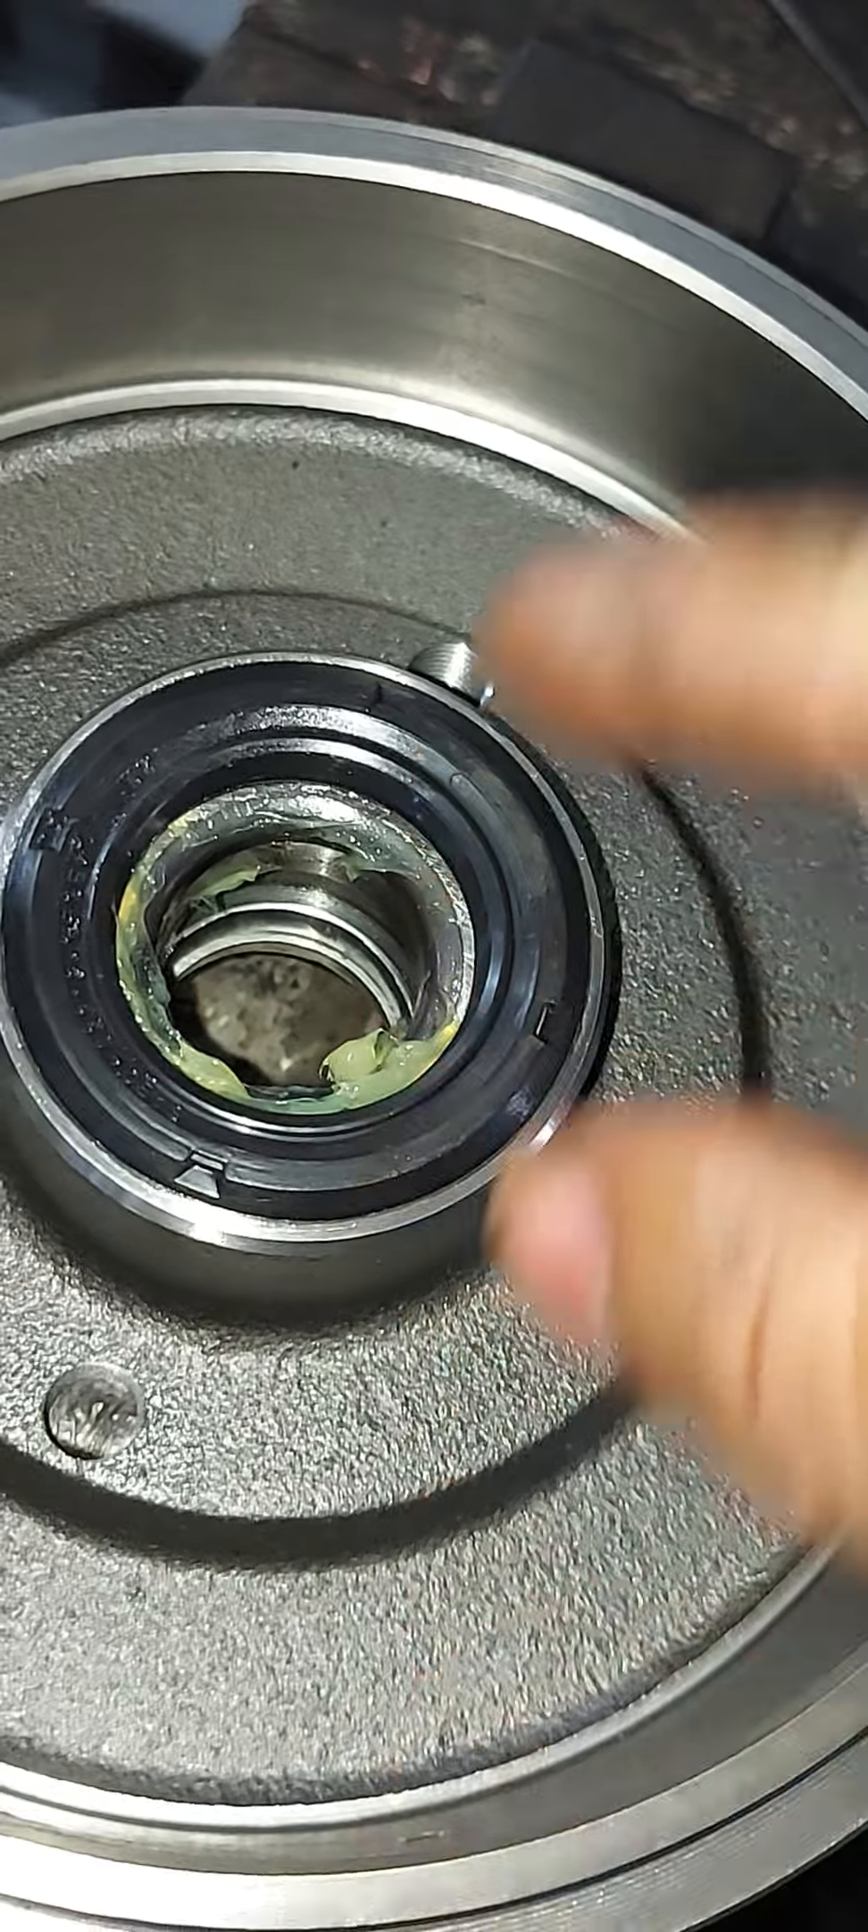Pronto galera aqui ó o retentor já instalado.